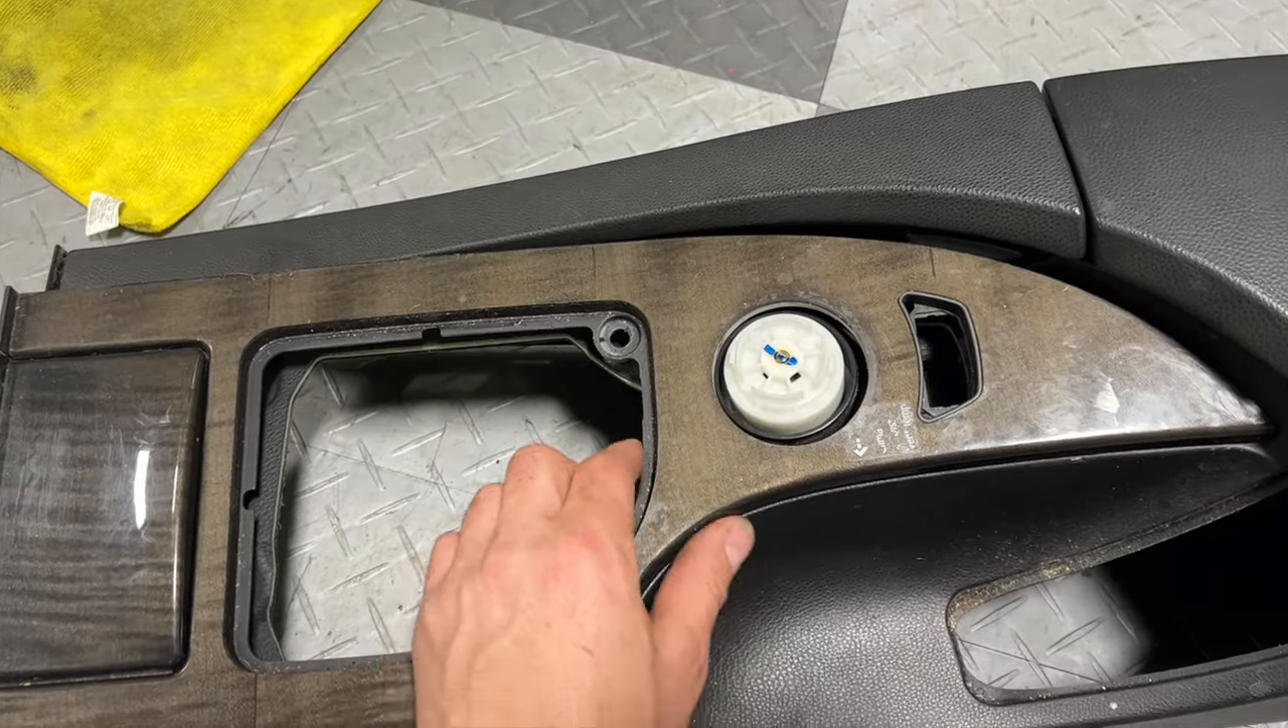Now we've got the console removed.